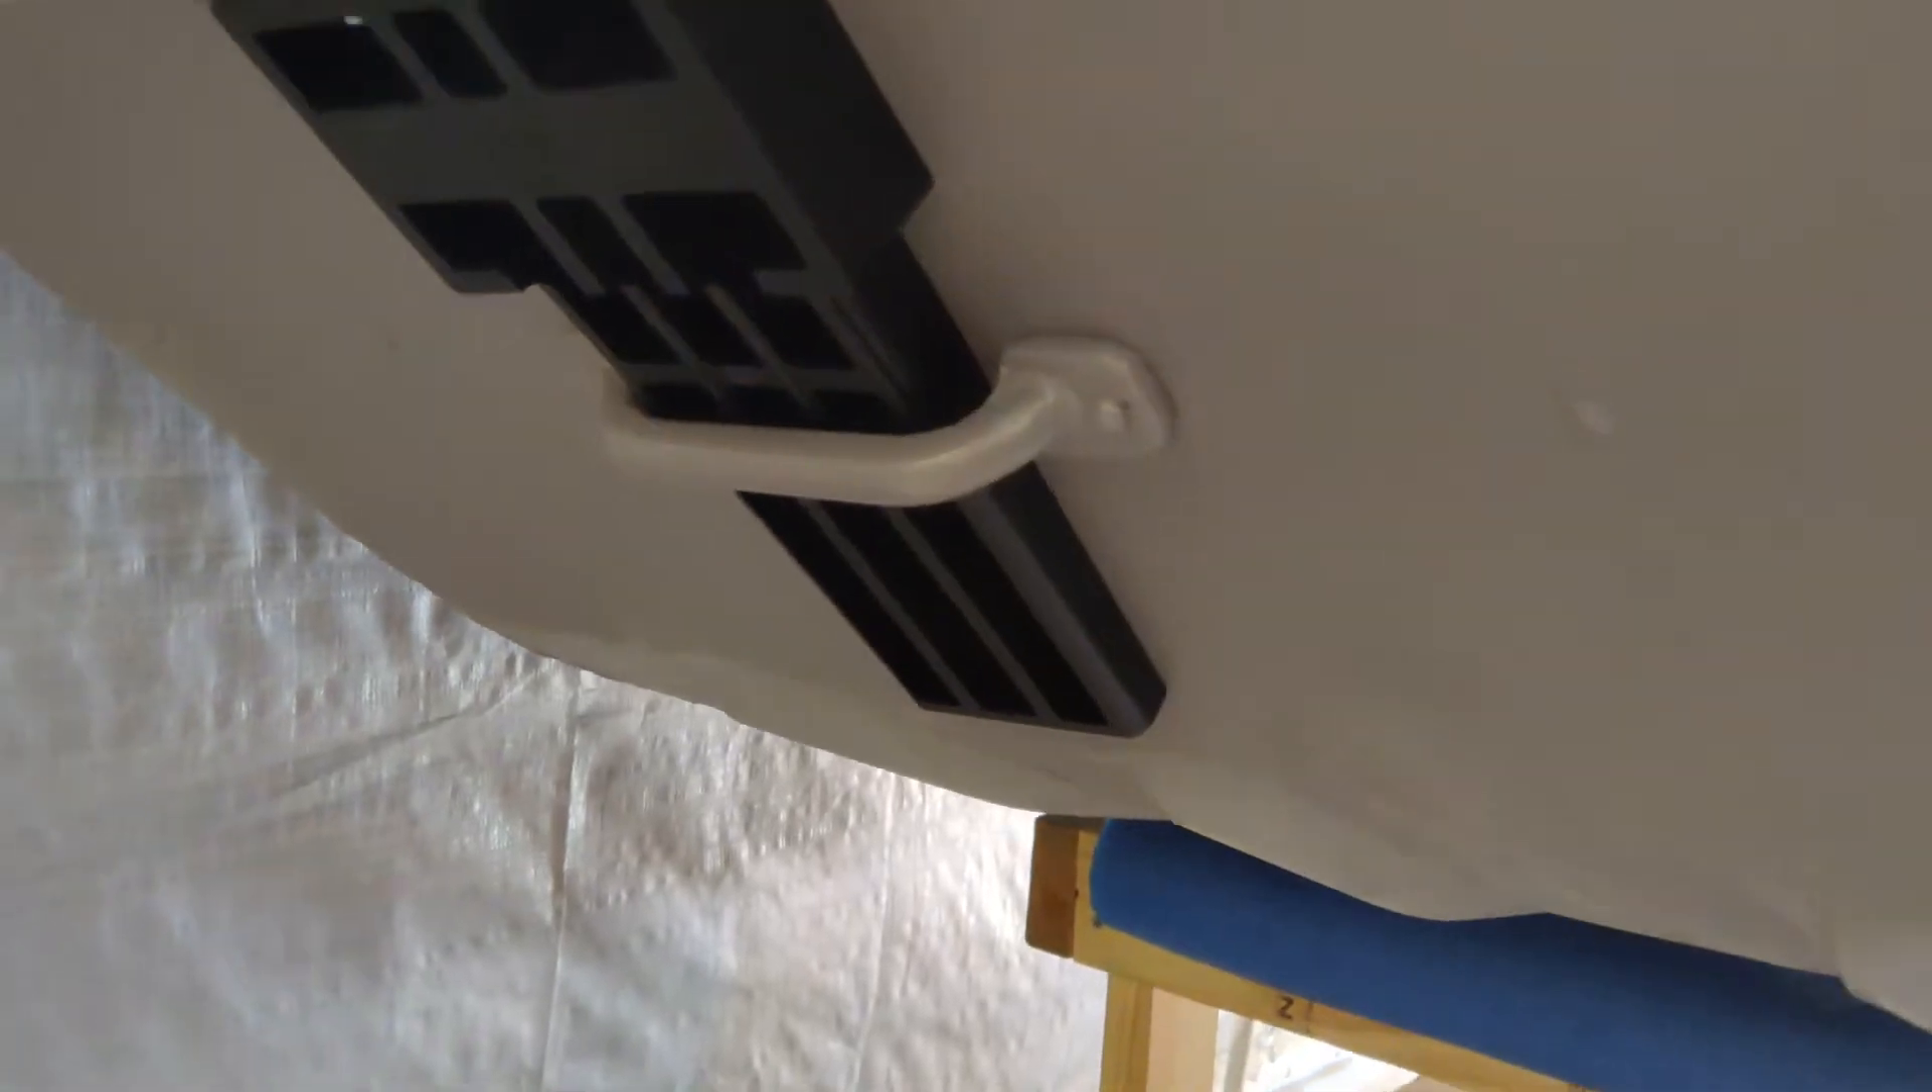This is a view of the bracket slid into the bow handle of the John boat and you can see it there and how everything lines up before I do any of the modifications to it.